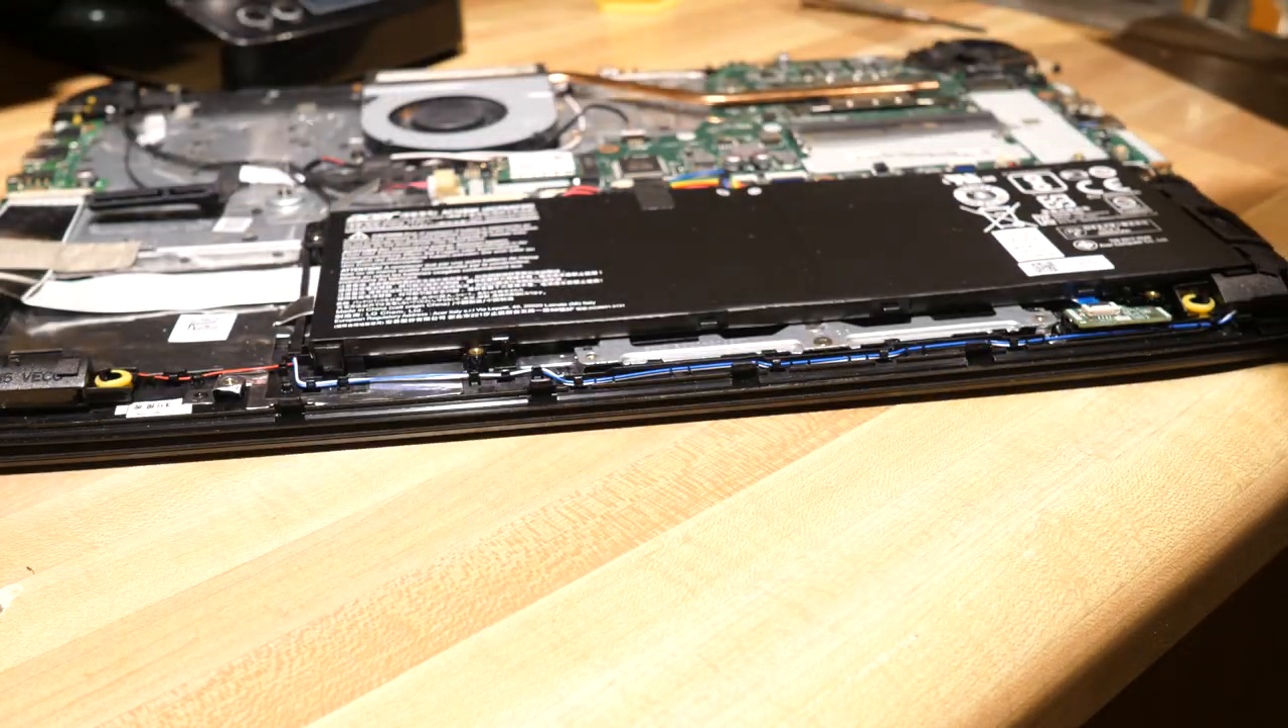And so there was still a screw in there but anyway we got the back off so that's really what counts.